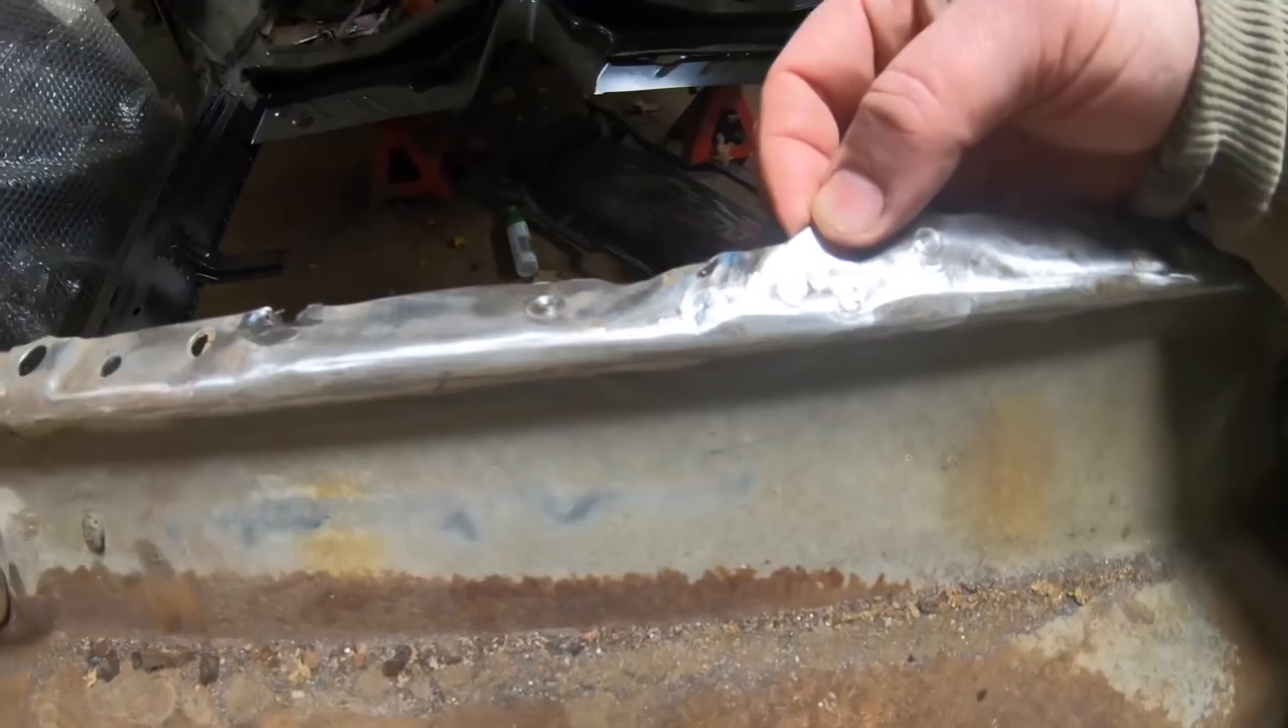On this top section you can kind of see where this is a little bit uneven or this metal sticking up a little bit higher.